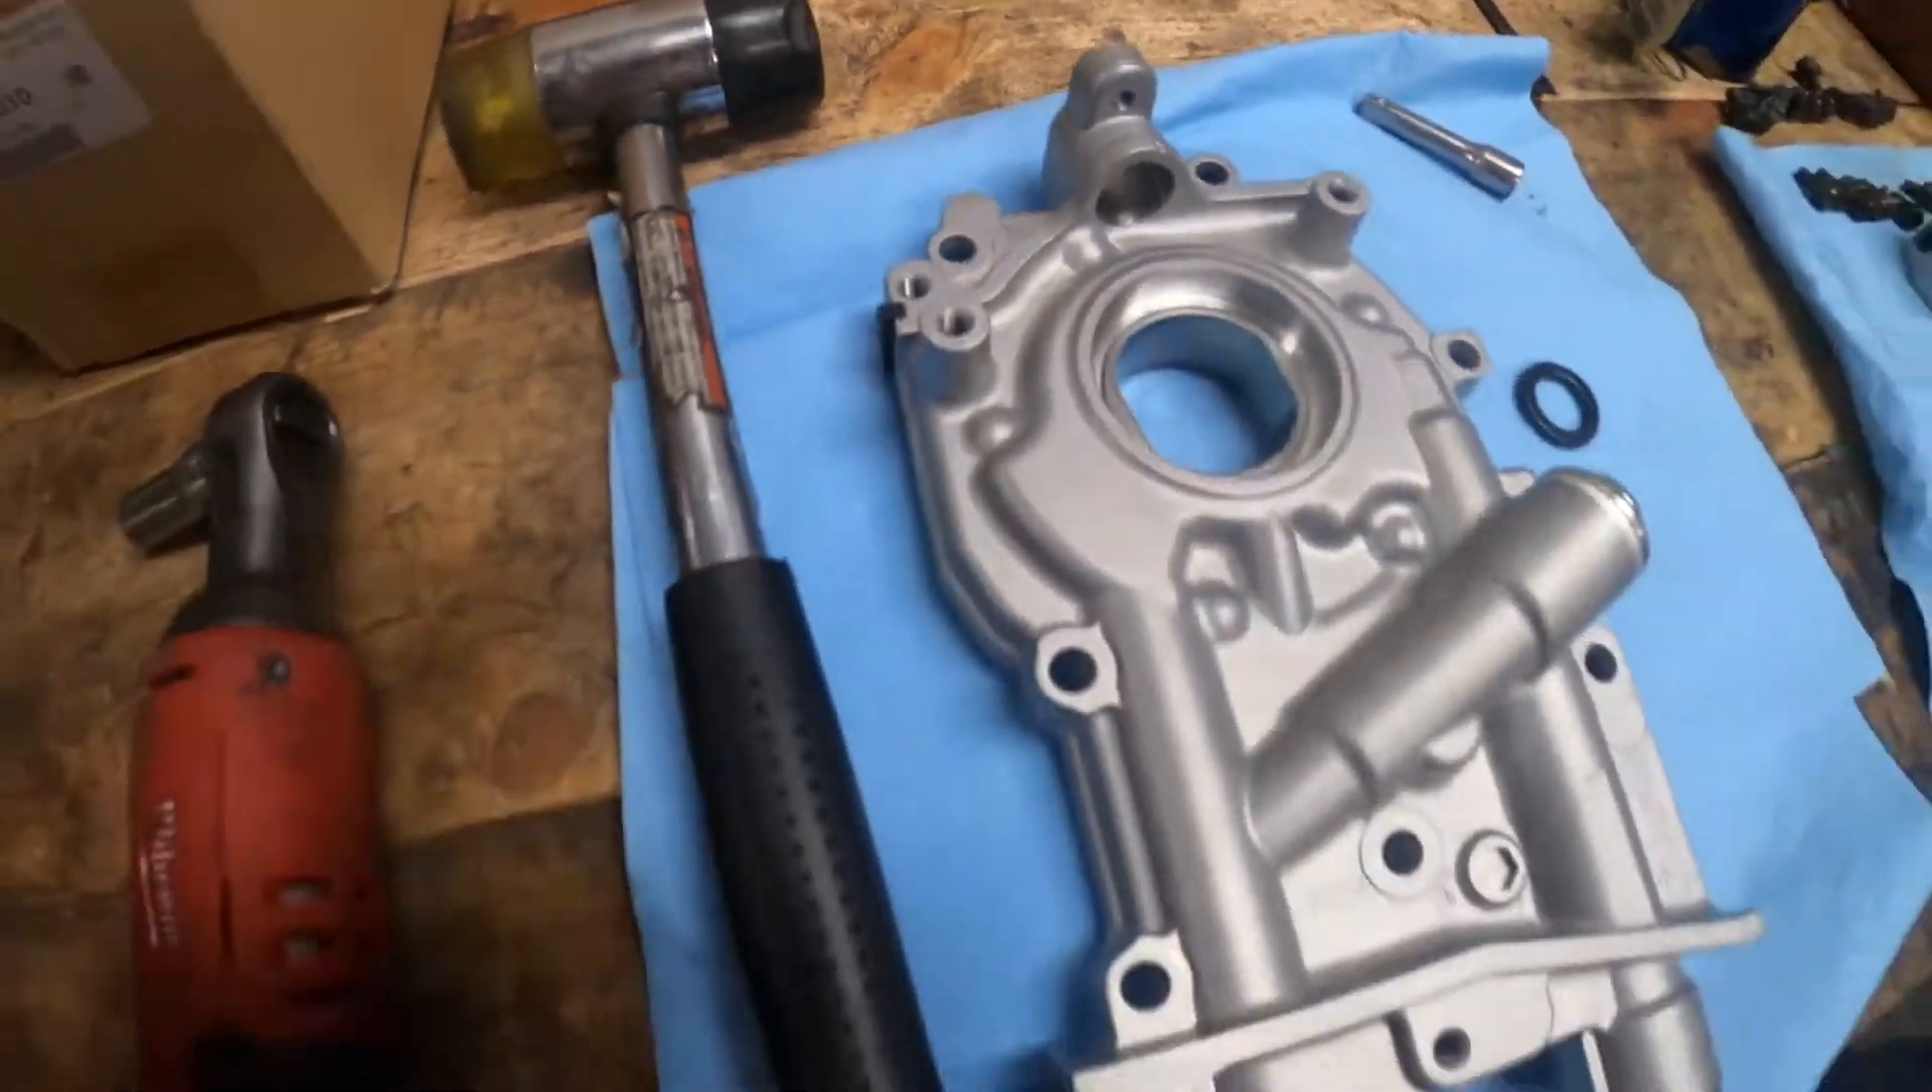Normally you put the seal in first but we don't have the seal right now.